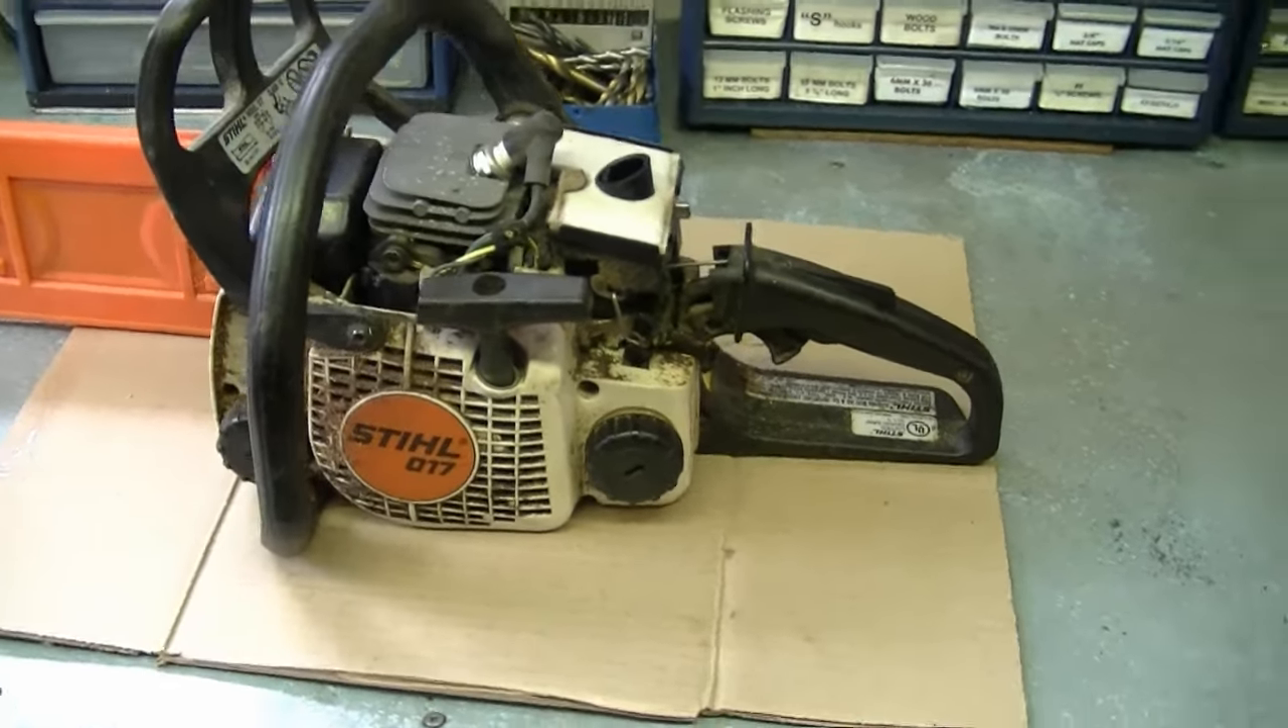Now here's the saw here, I've got the cover off.